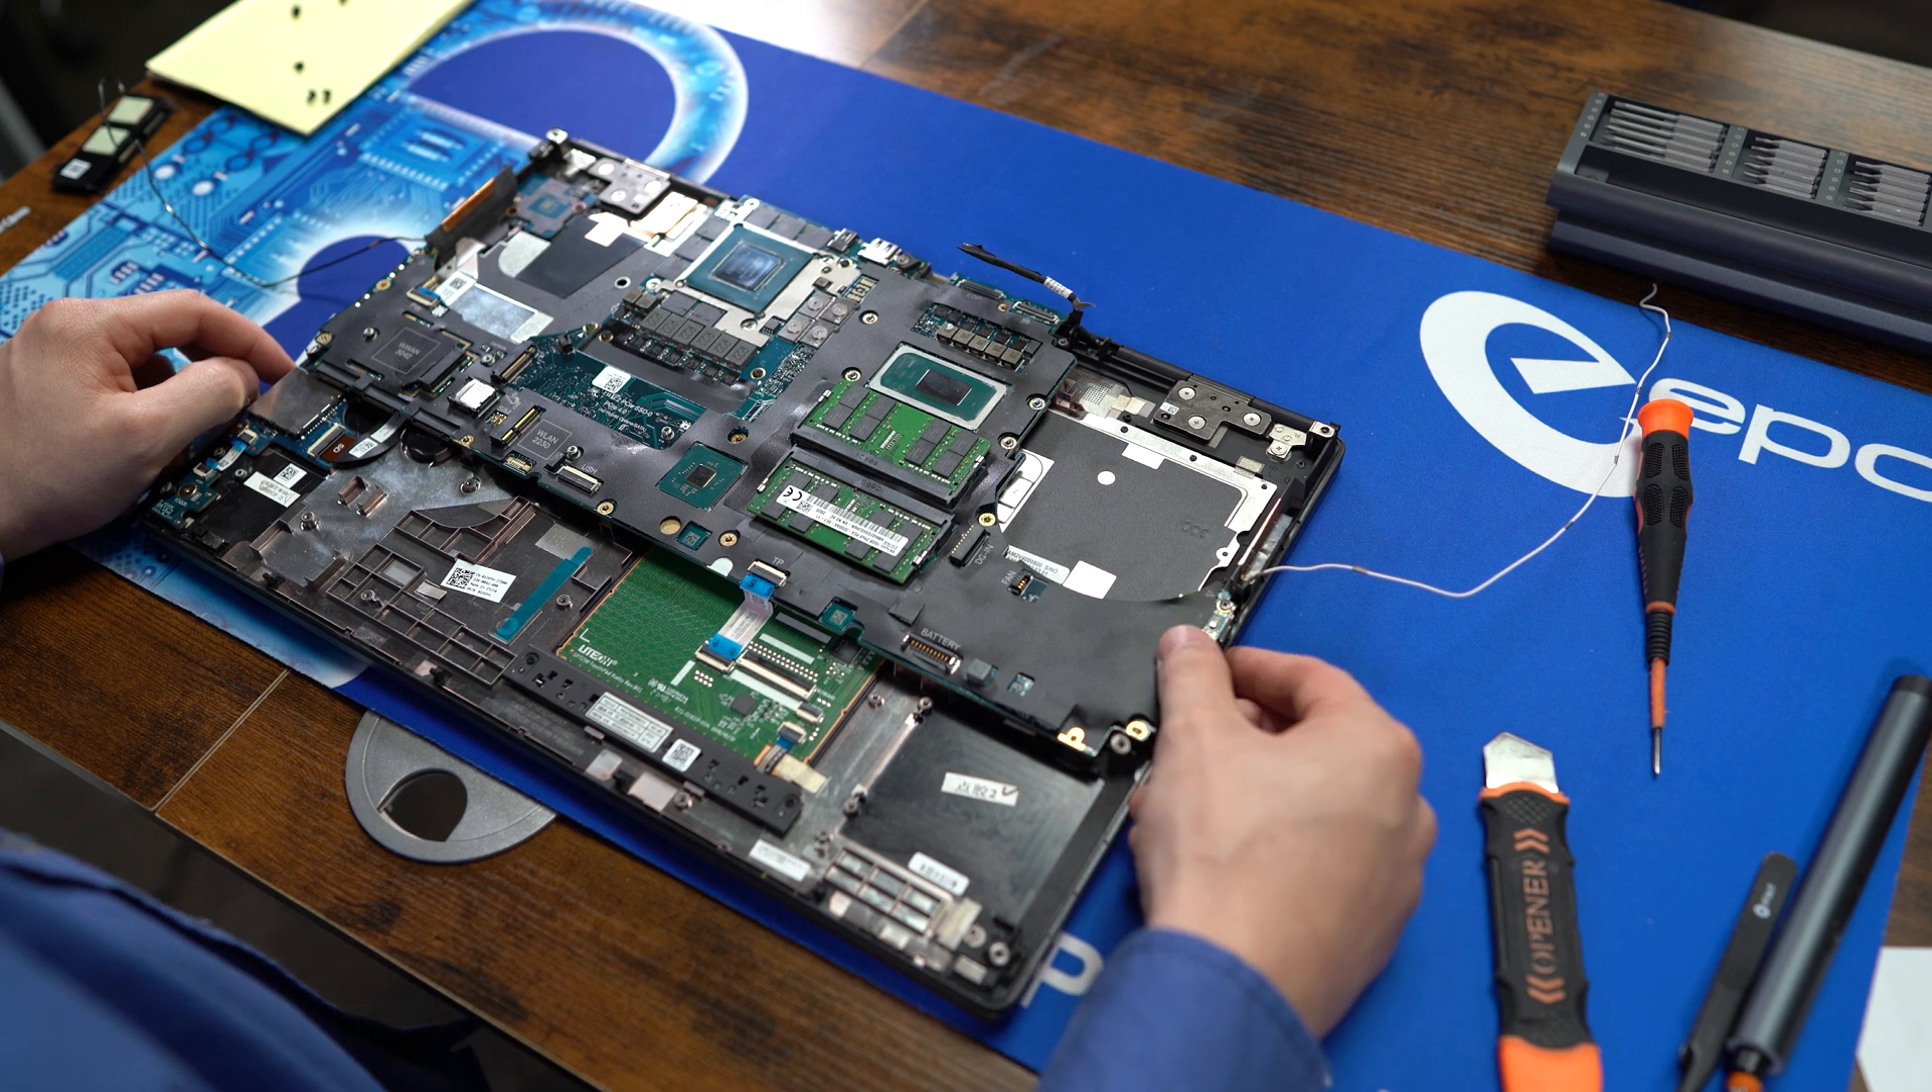Now all we have left to remove is the motherboard itself.